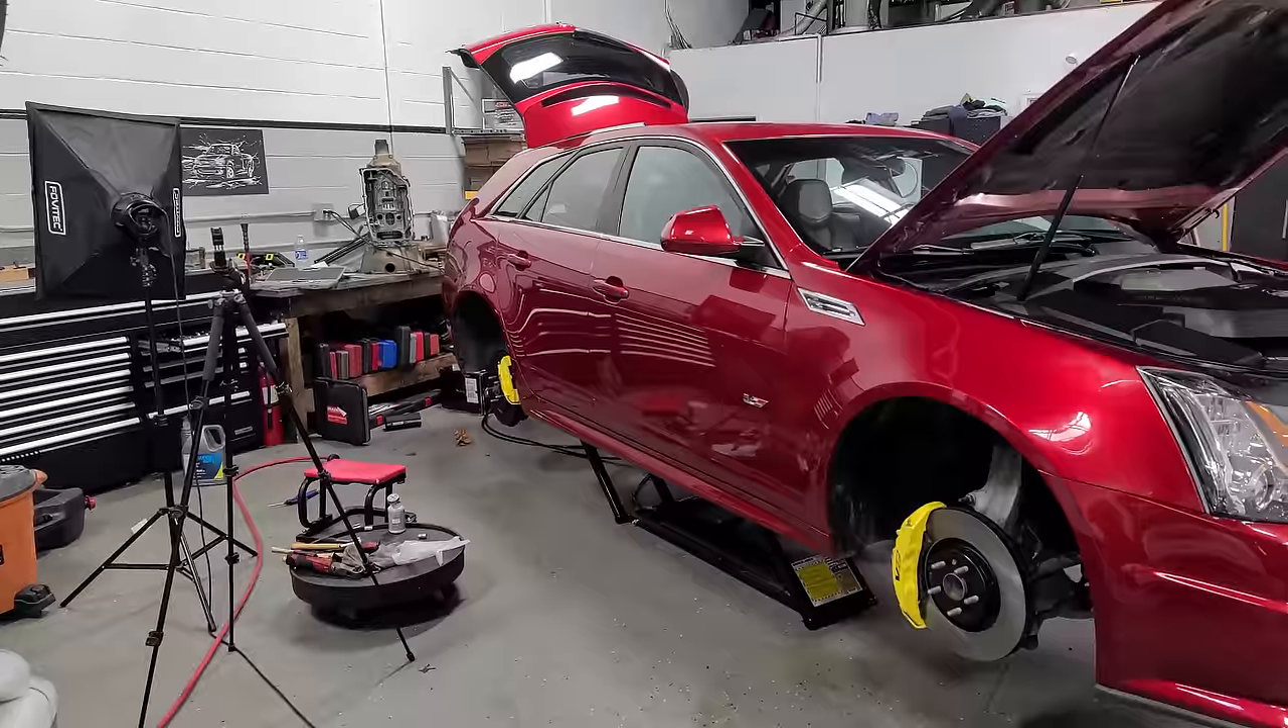Brakes are fully installed. Here's what it looks like on the passenger side.